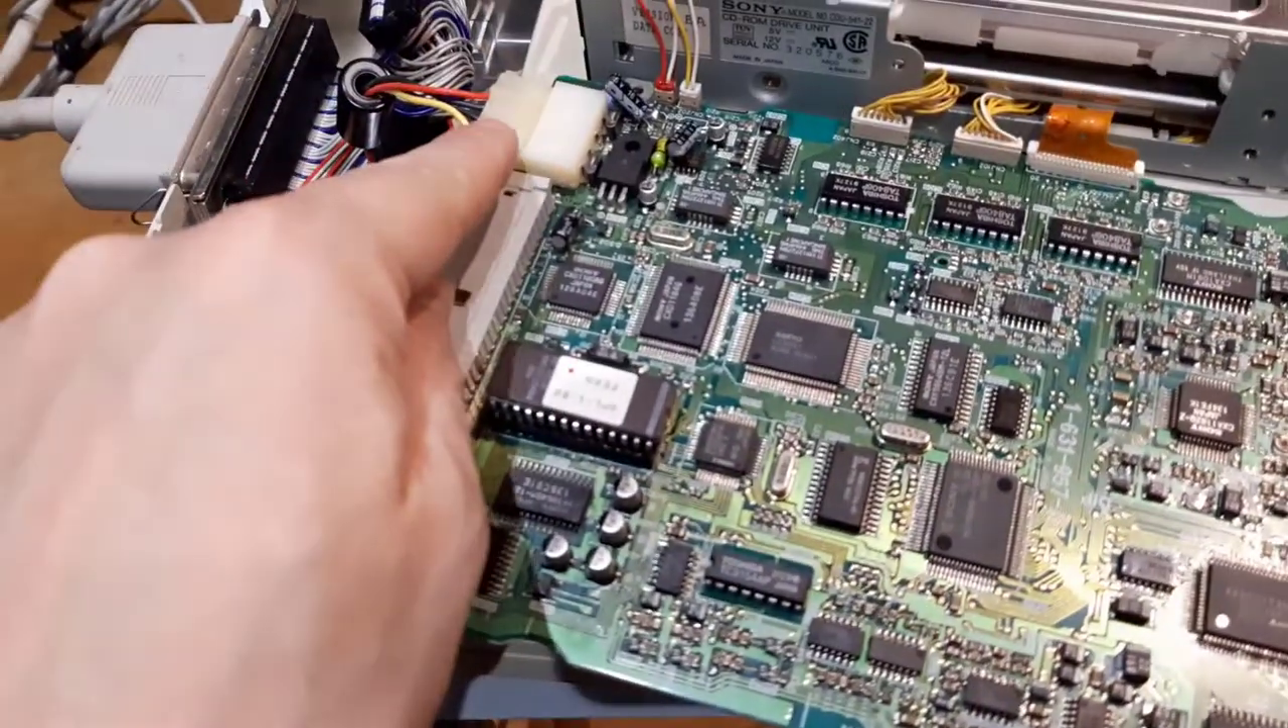The cables are already connected to the logic board, as you can see here.